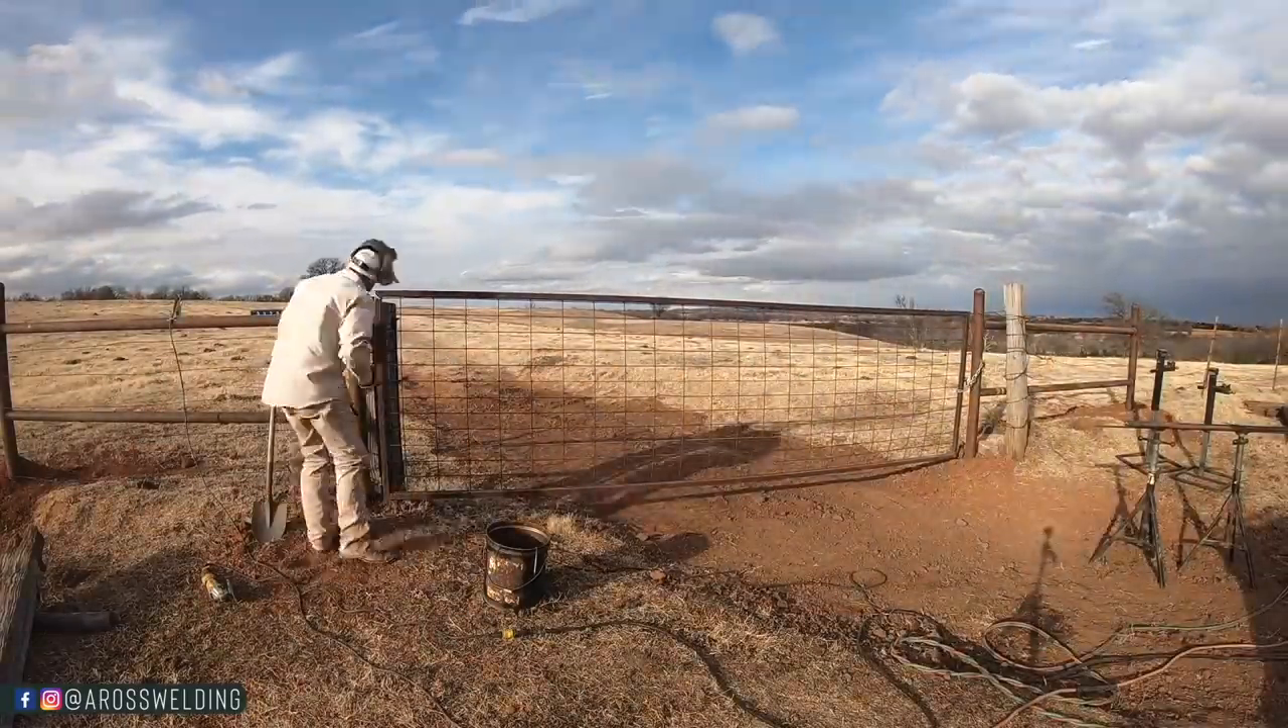There you have it, the gate is hung.